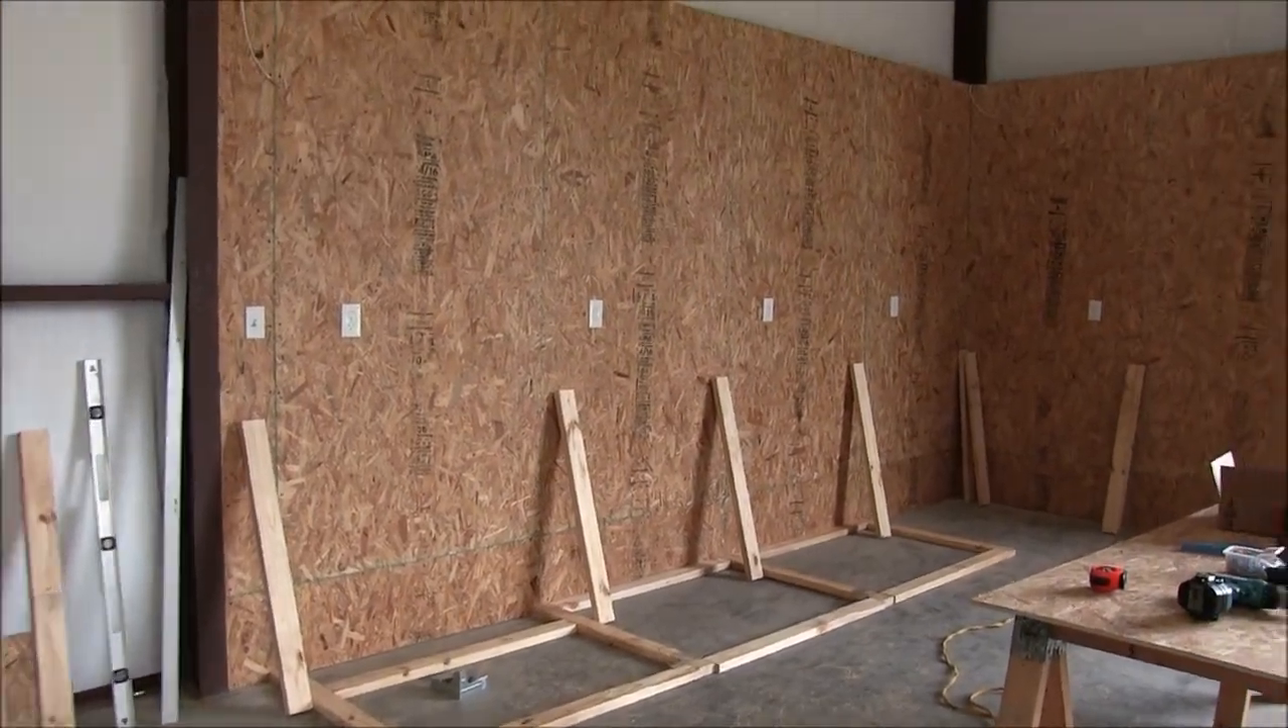Alright, I got the walls done and the electrical all done.